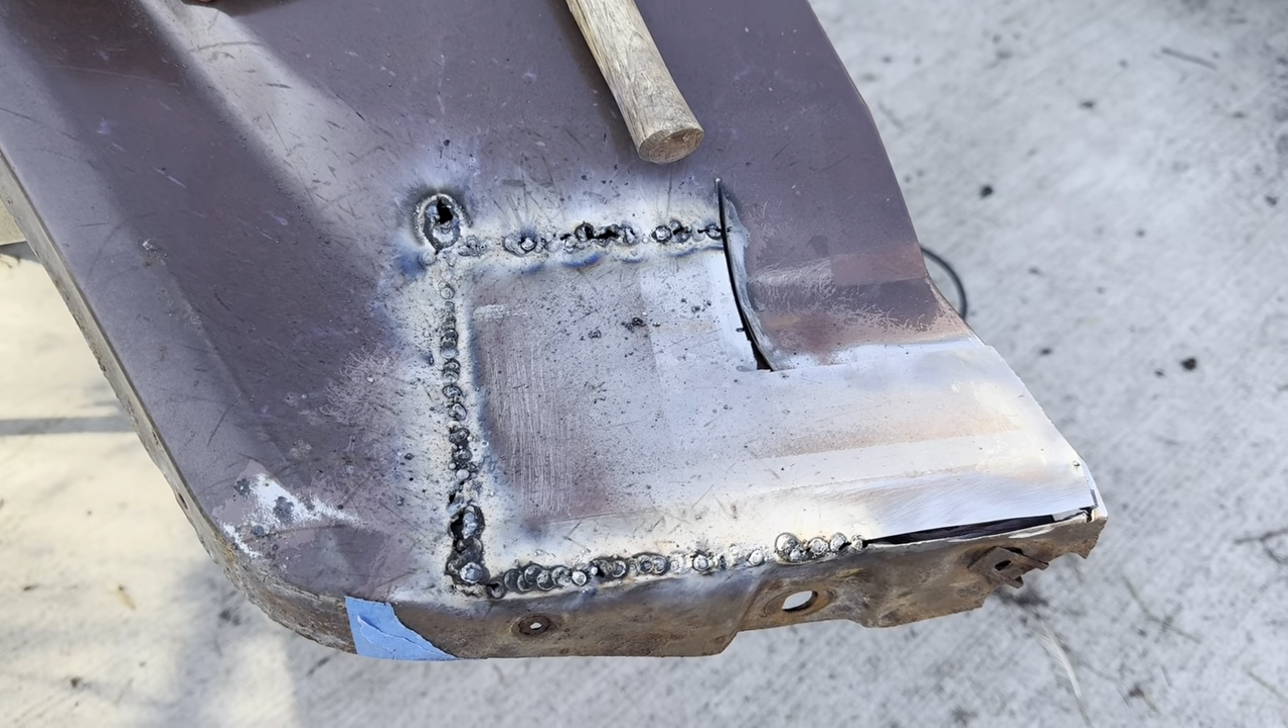You can tell my gaps are crazy.